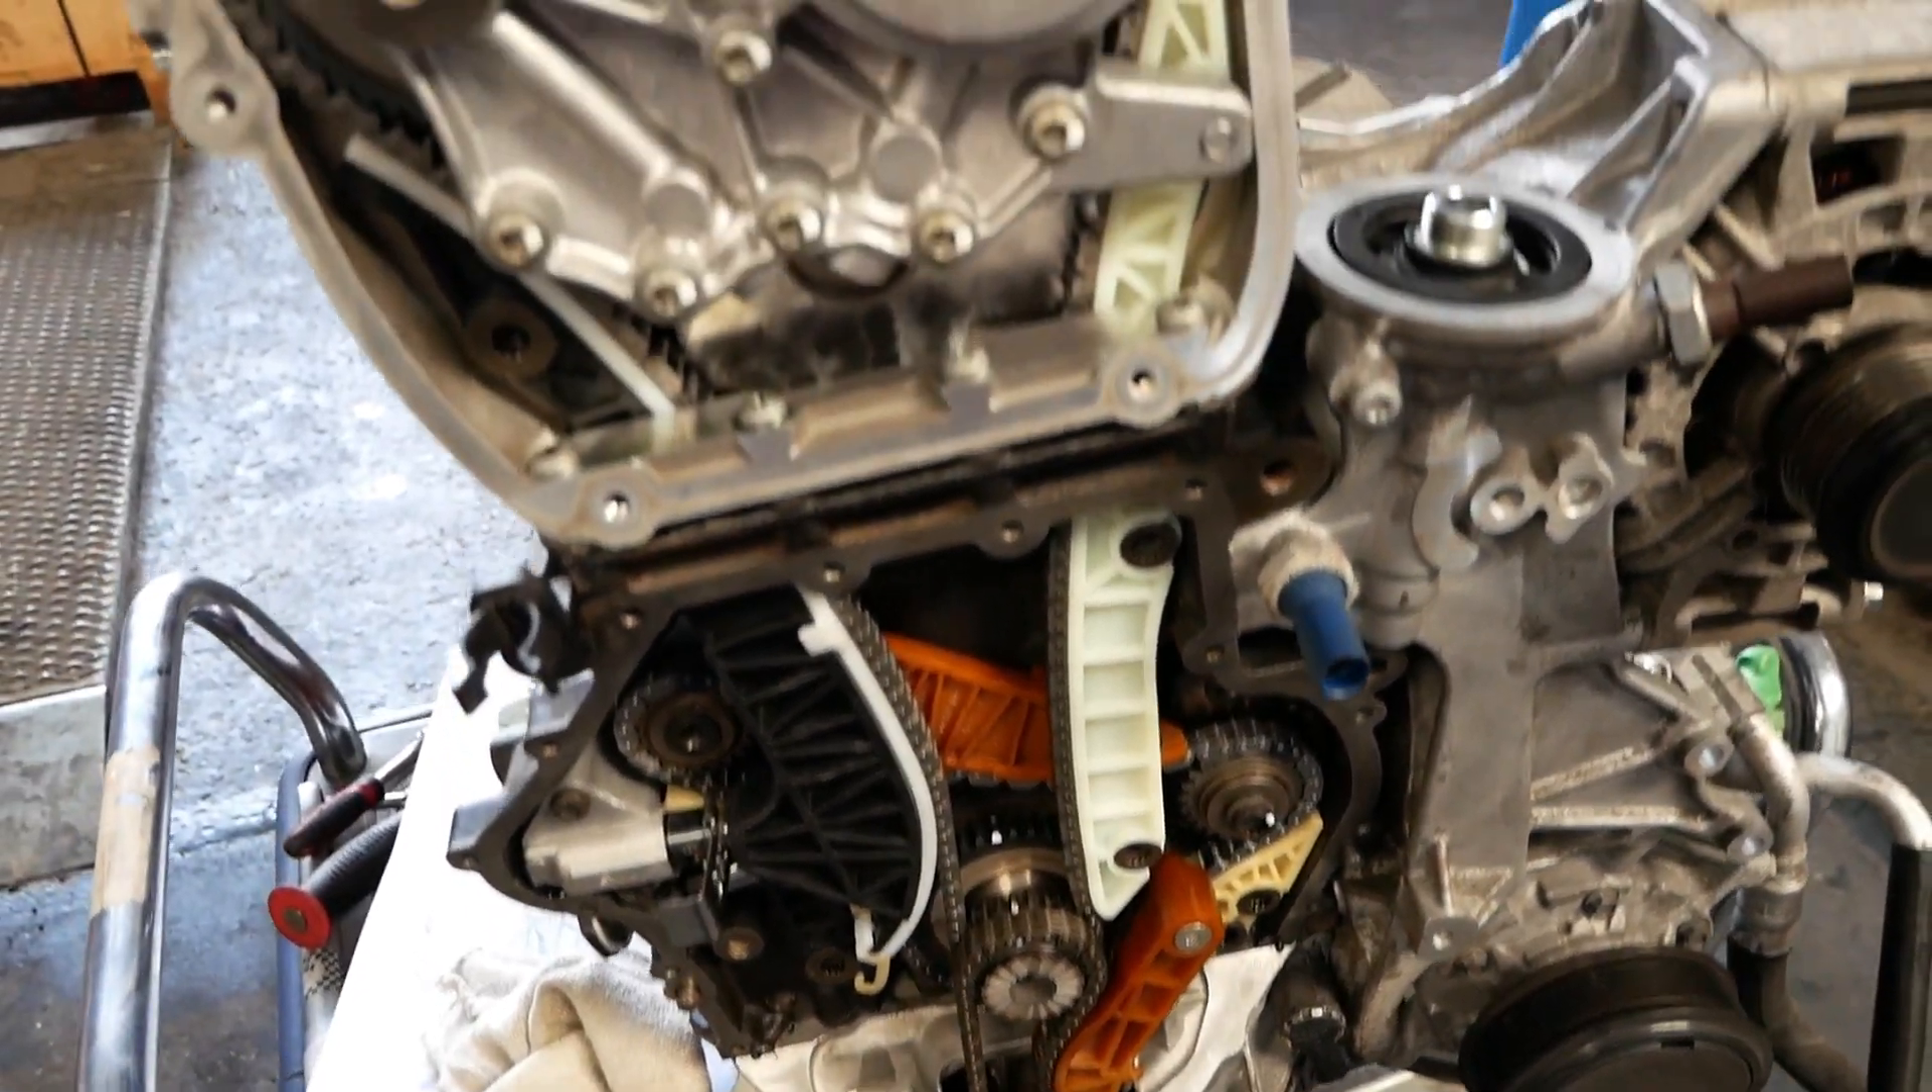Und, äh, hier gucken wir jetzt mal auf die Steuerkettensätze hier vorne, die auch im Prinzip jetzt fertig montiert sind.